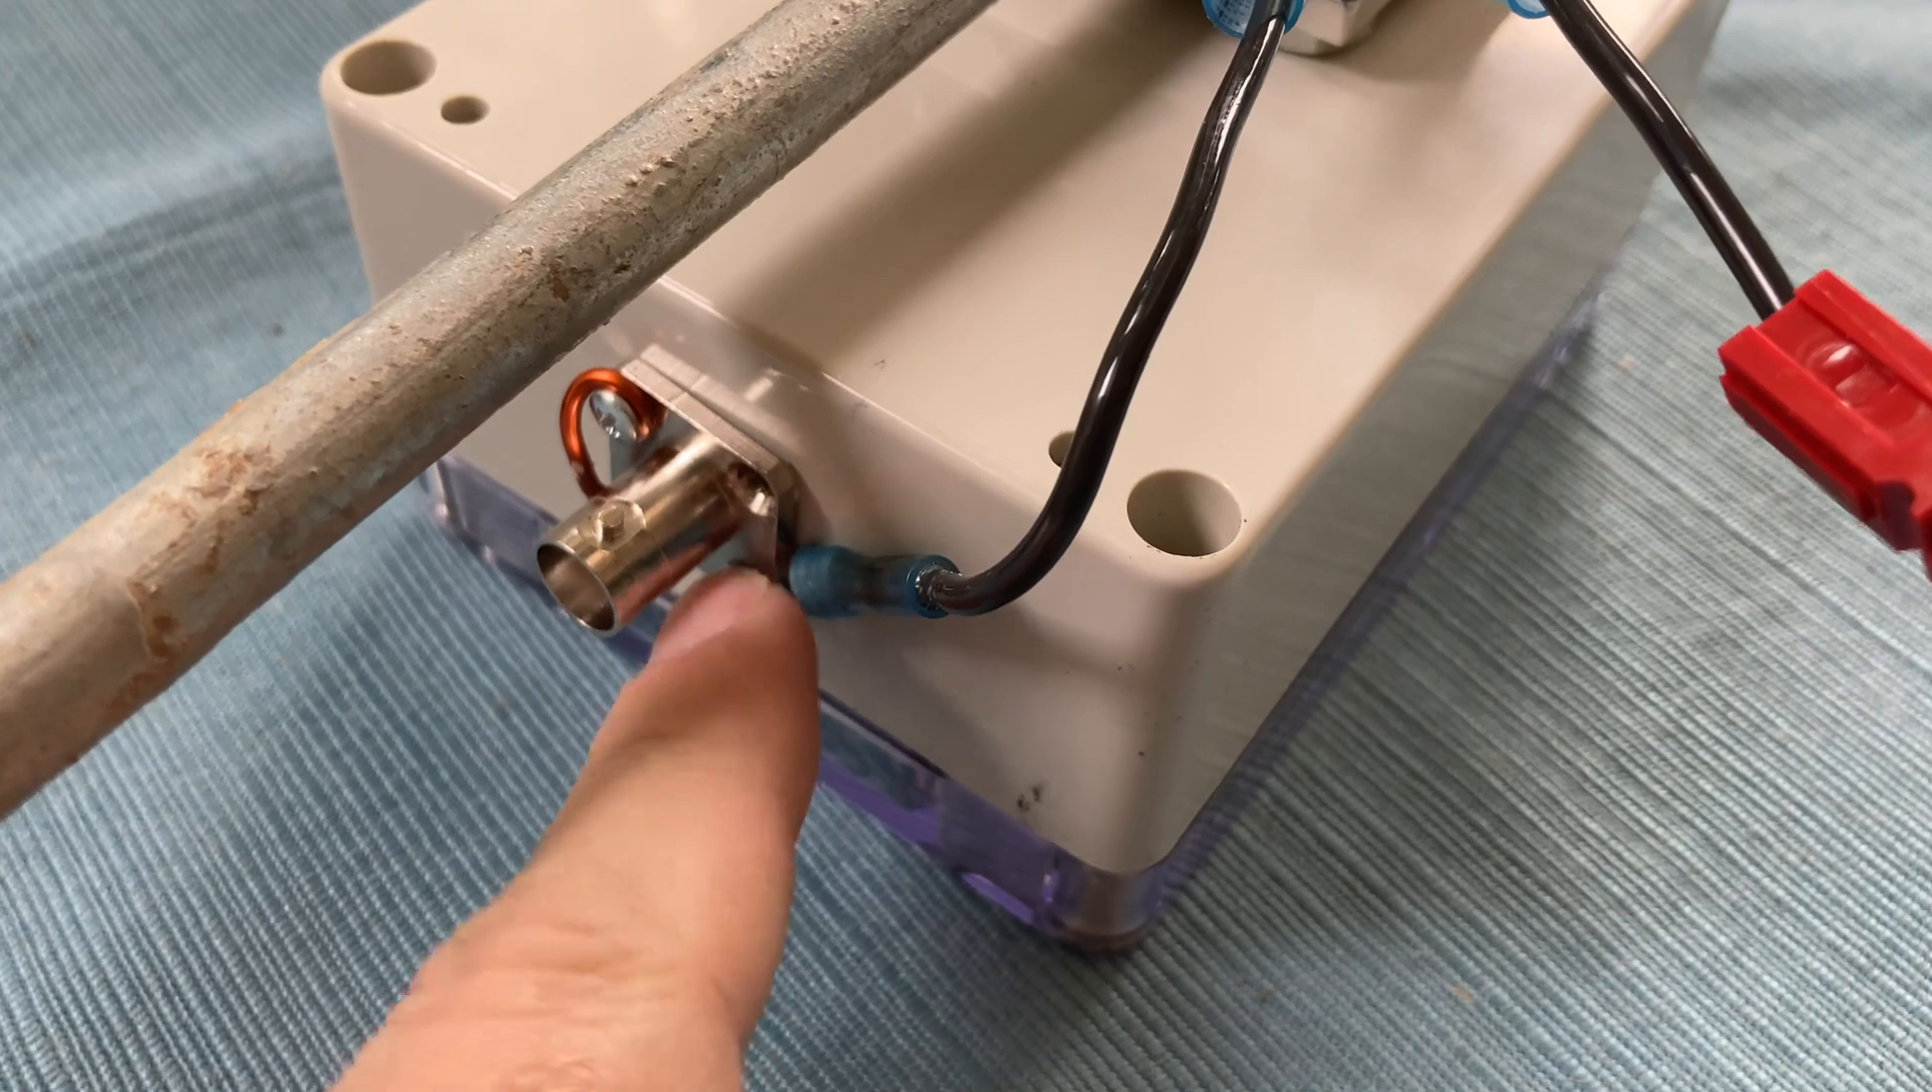I added a little electrical terminal and put it through the other screw on the BNC chassis mount.